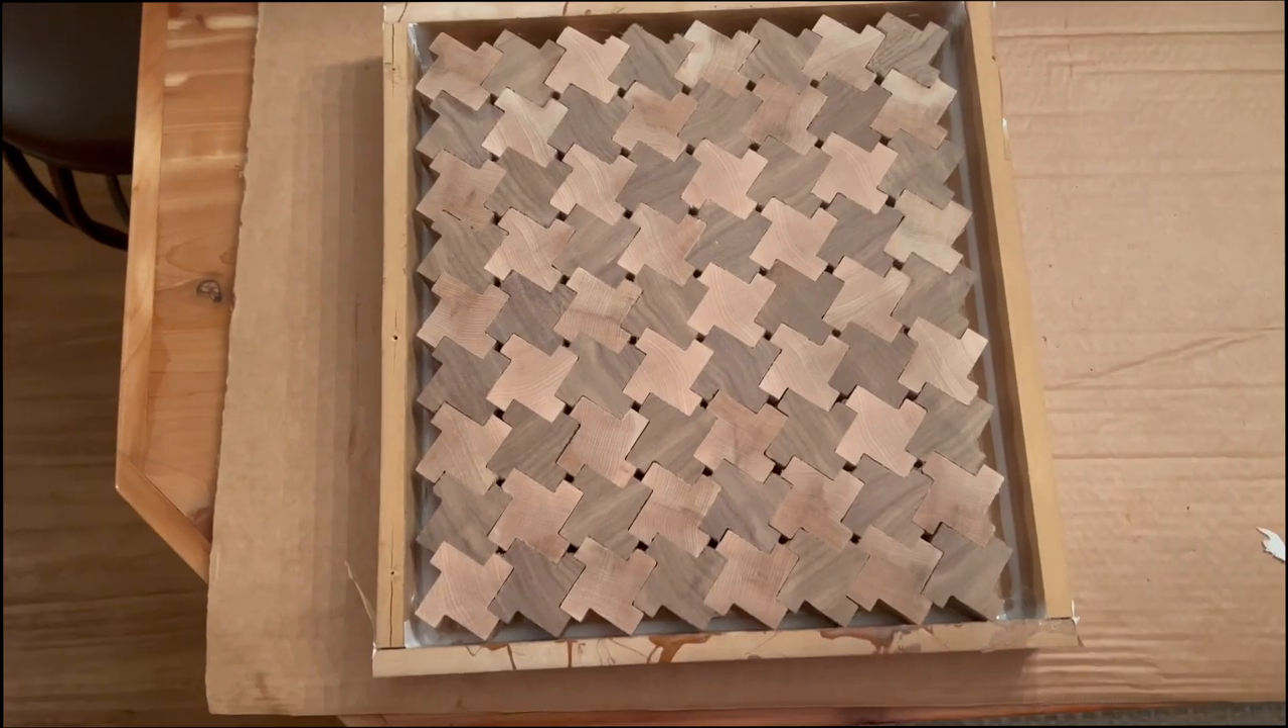Here's our puzzle and it fits down in there just perfectly.